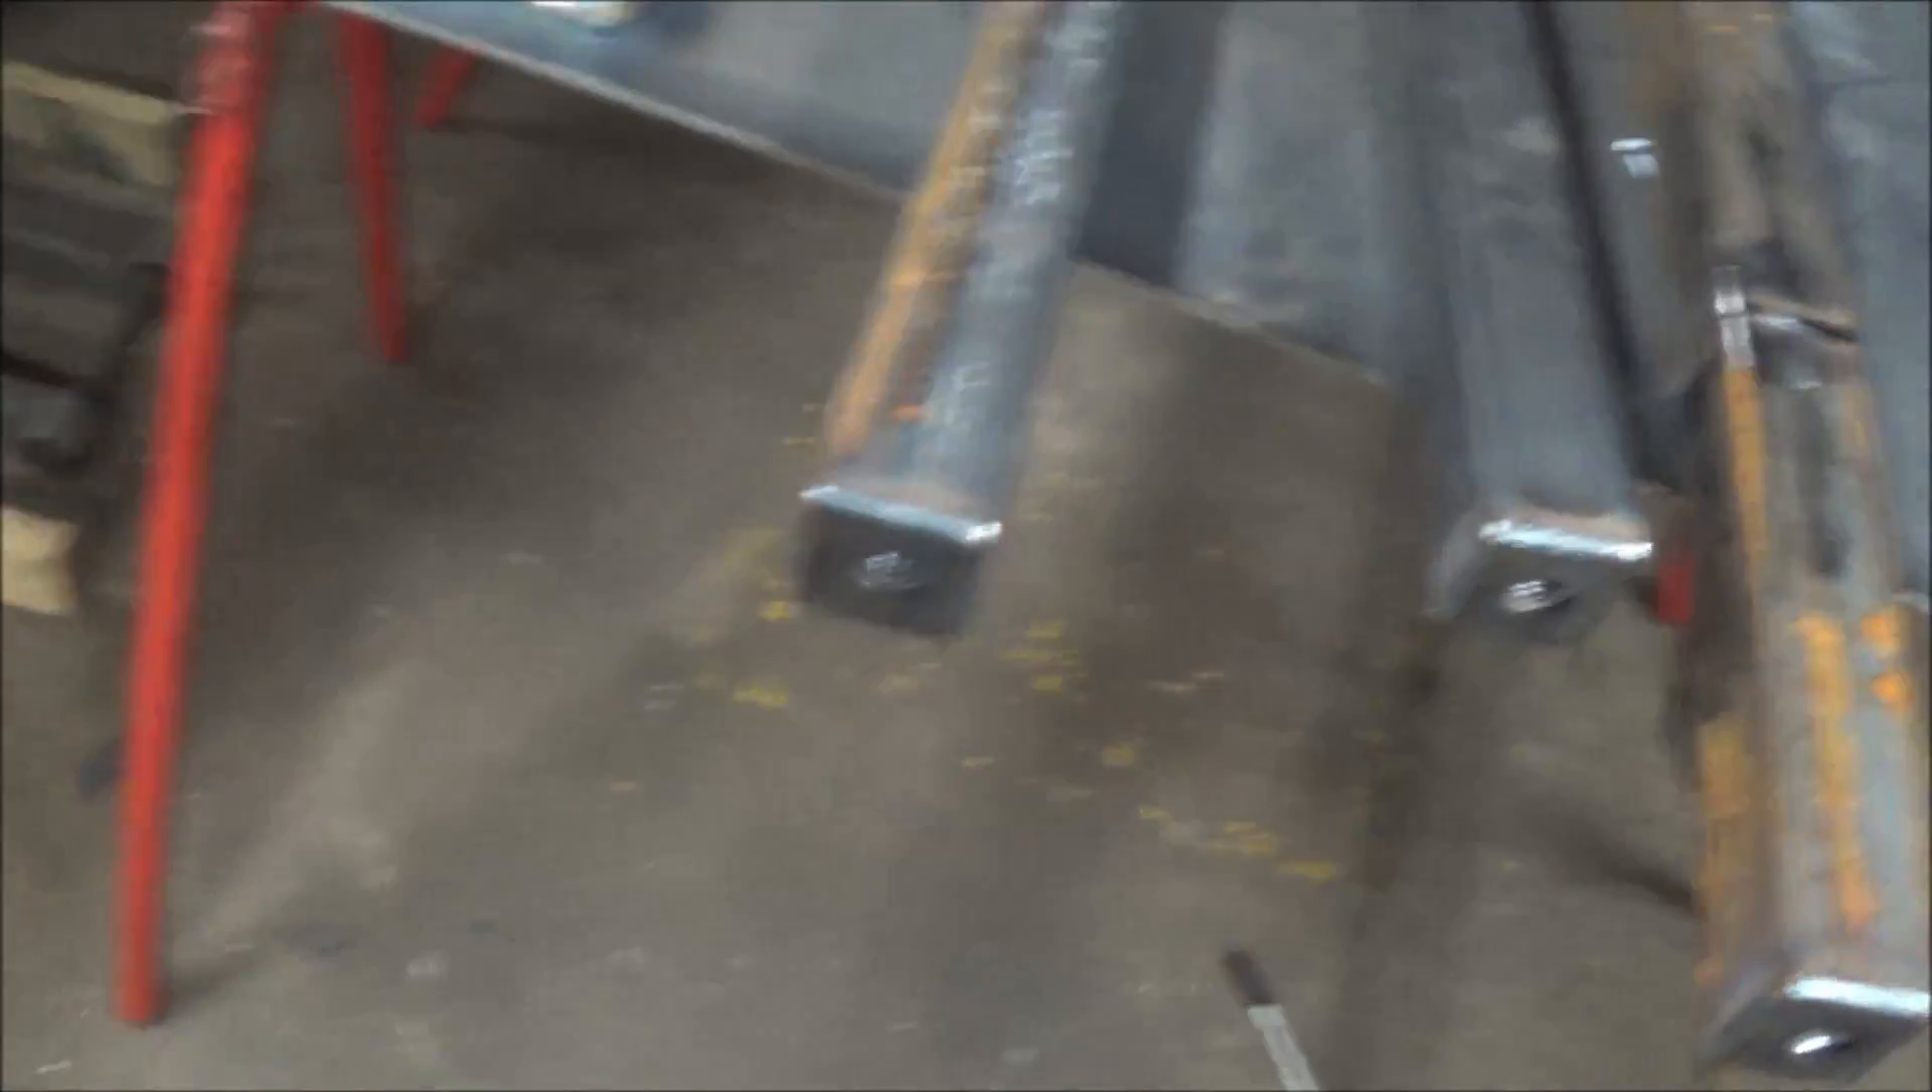Okay guys, so I've got my end caps put on my legs here for our adjusters, you know, to level the table out.